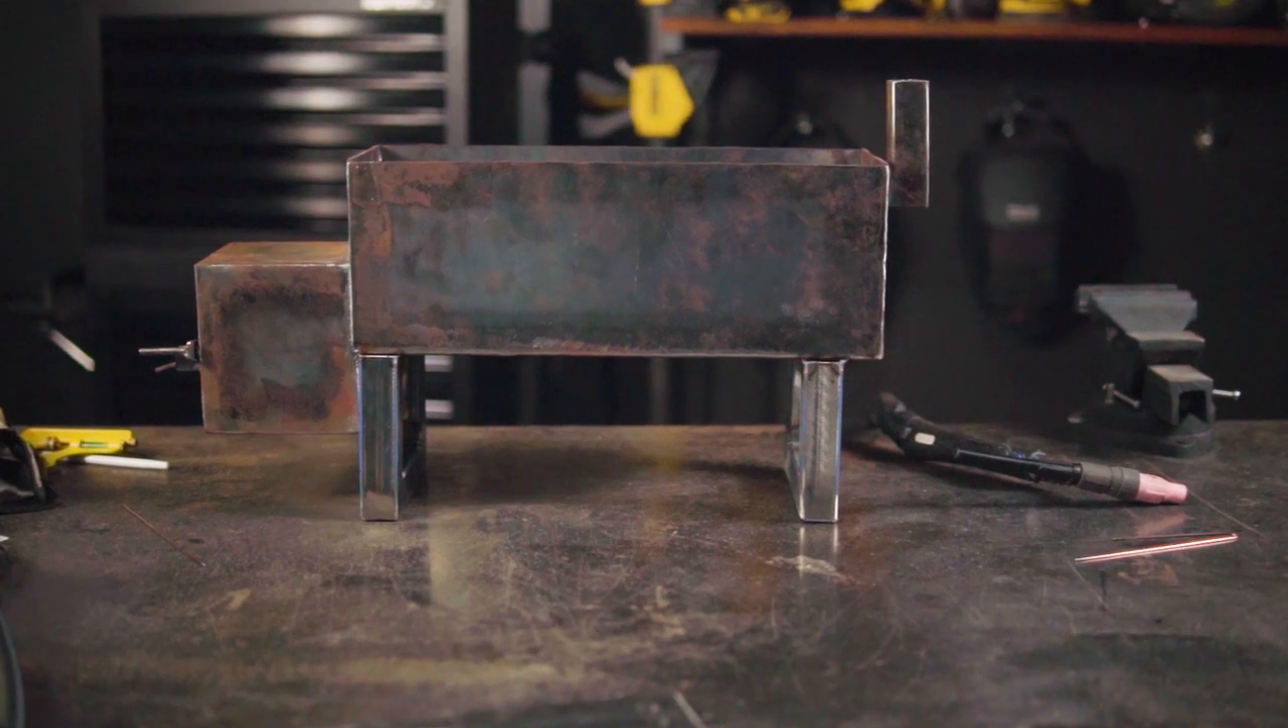You should now have a recognisable mini offset smoker, with only the lid and some extras to go.